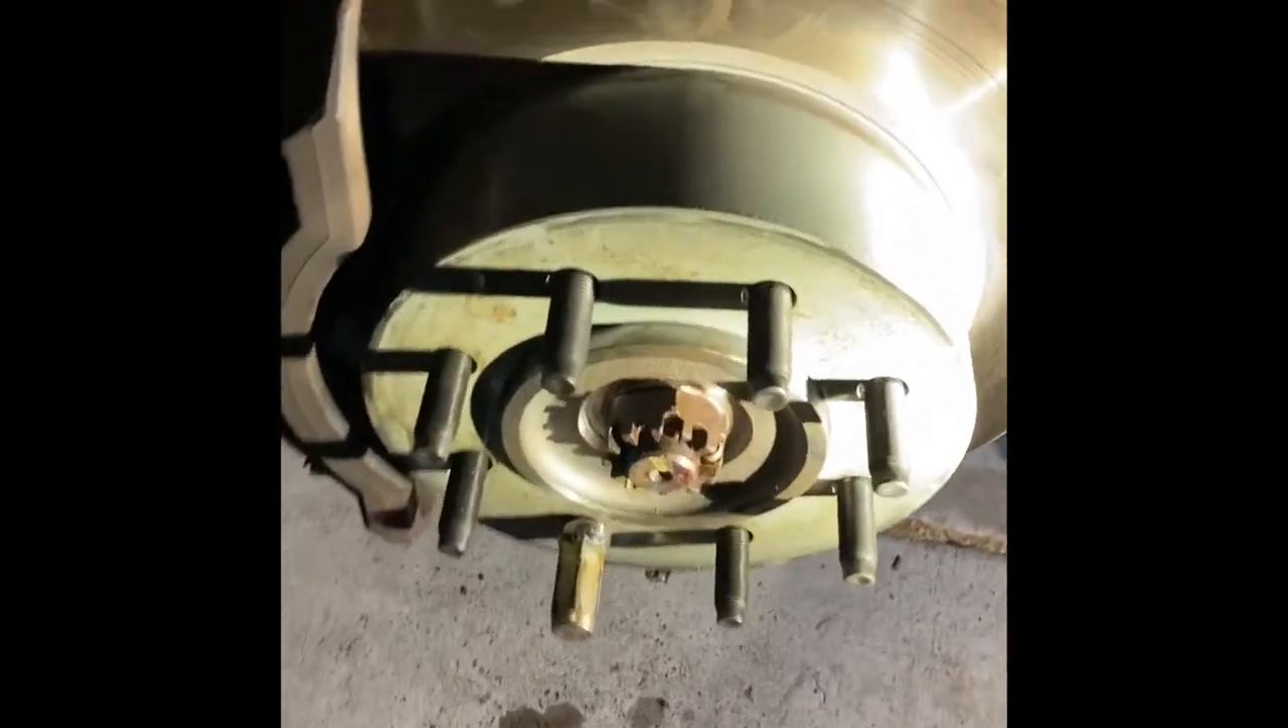All I have left to do is put the wheel on.